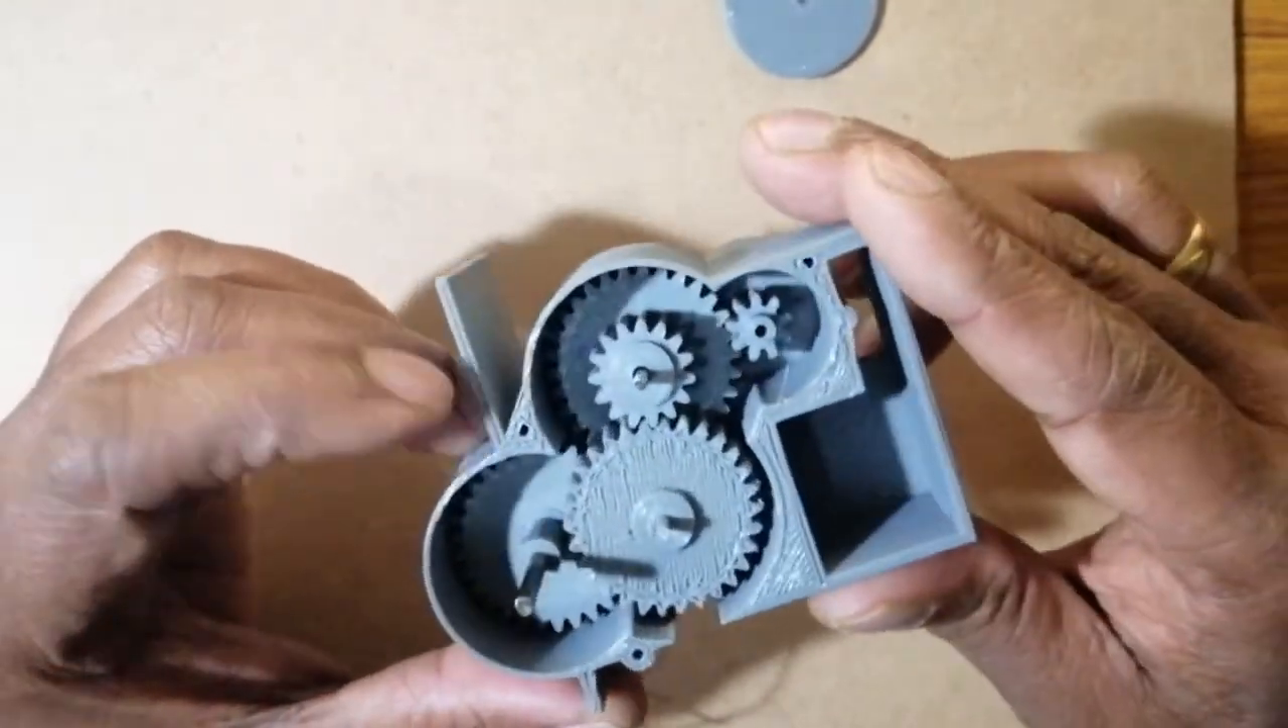As you can see all the gears are beautifully arranged into position.